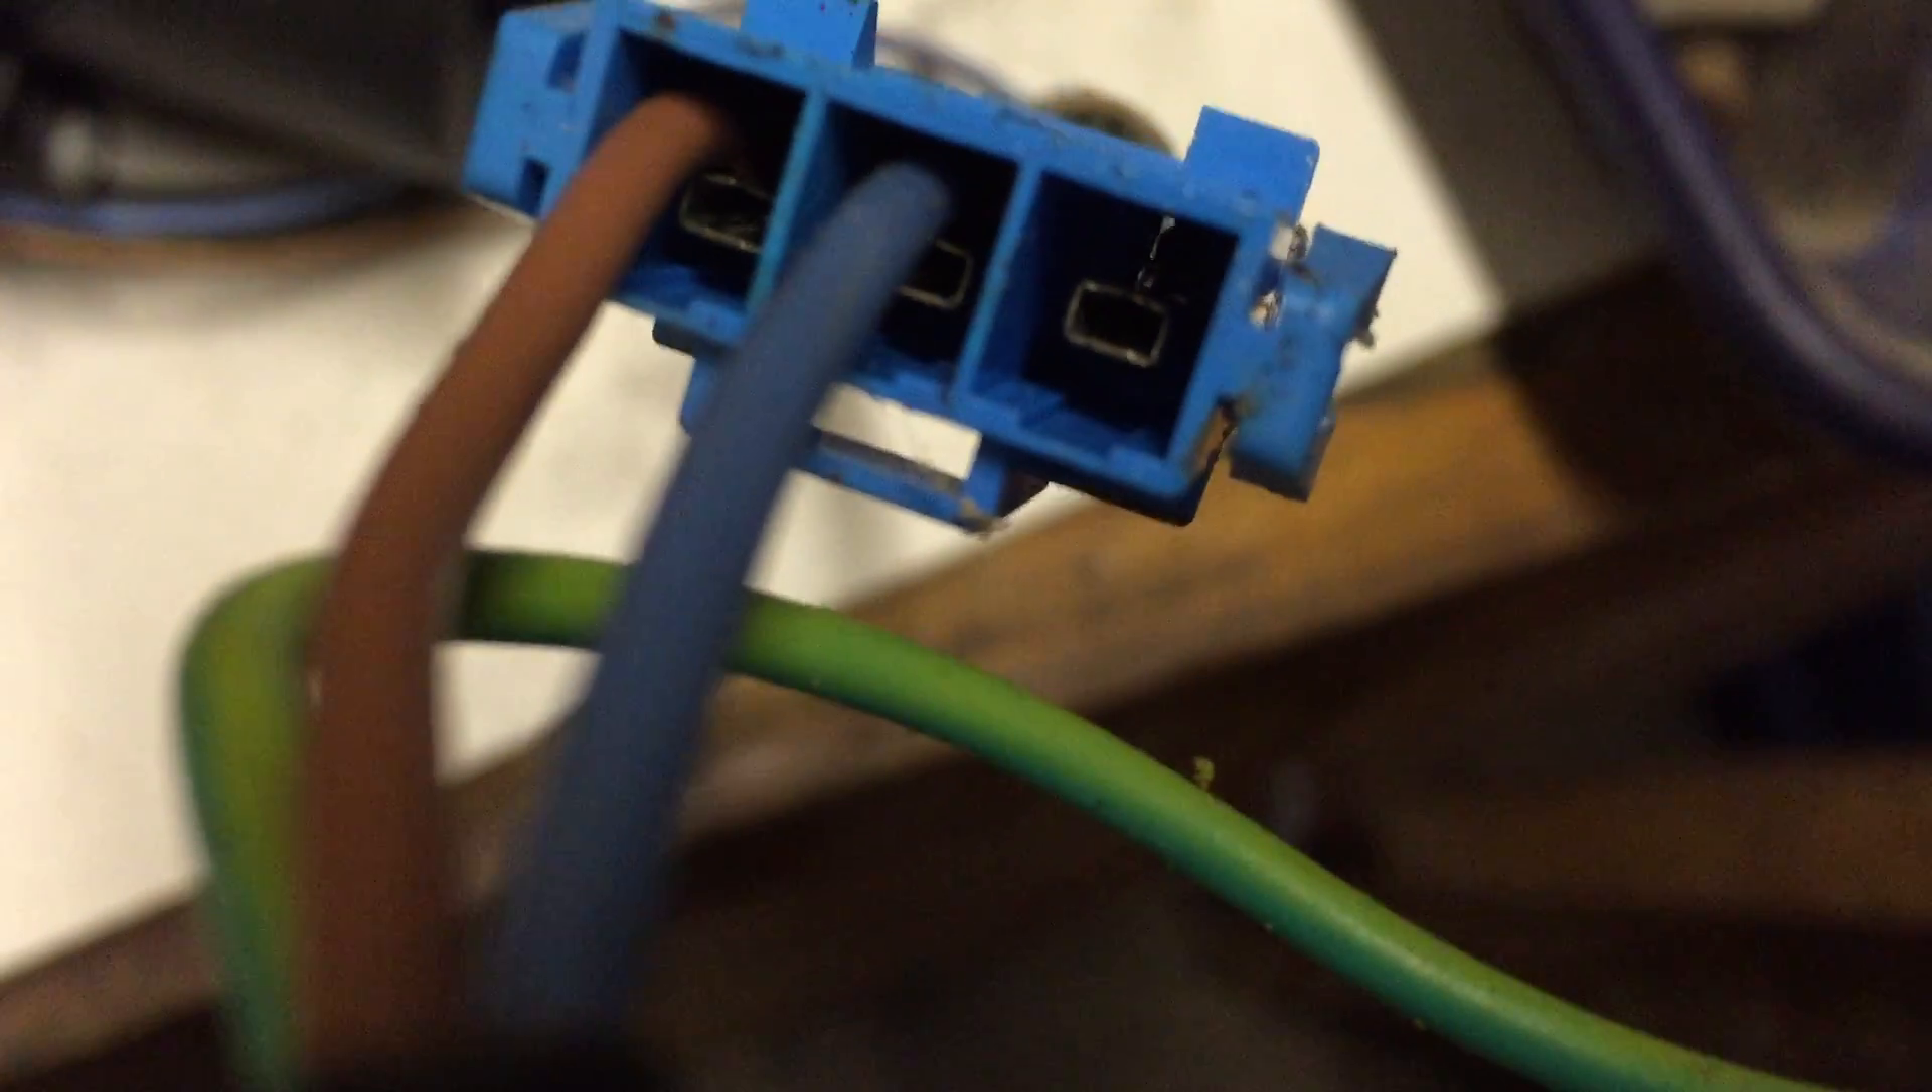Pretty simple, I've put the neutral into the centre and the brown into the other side.